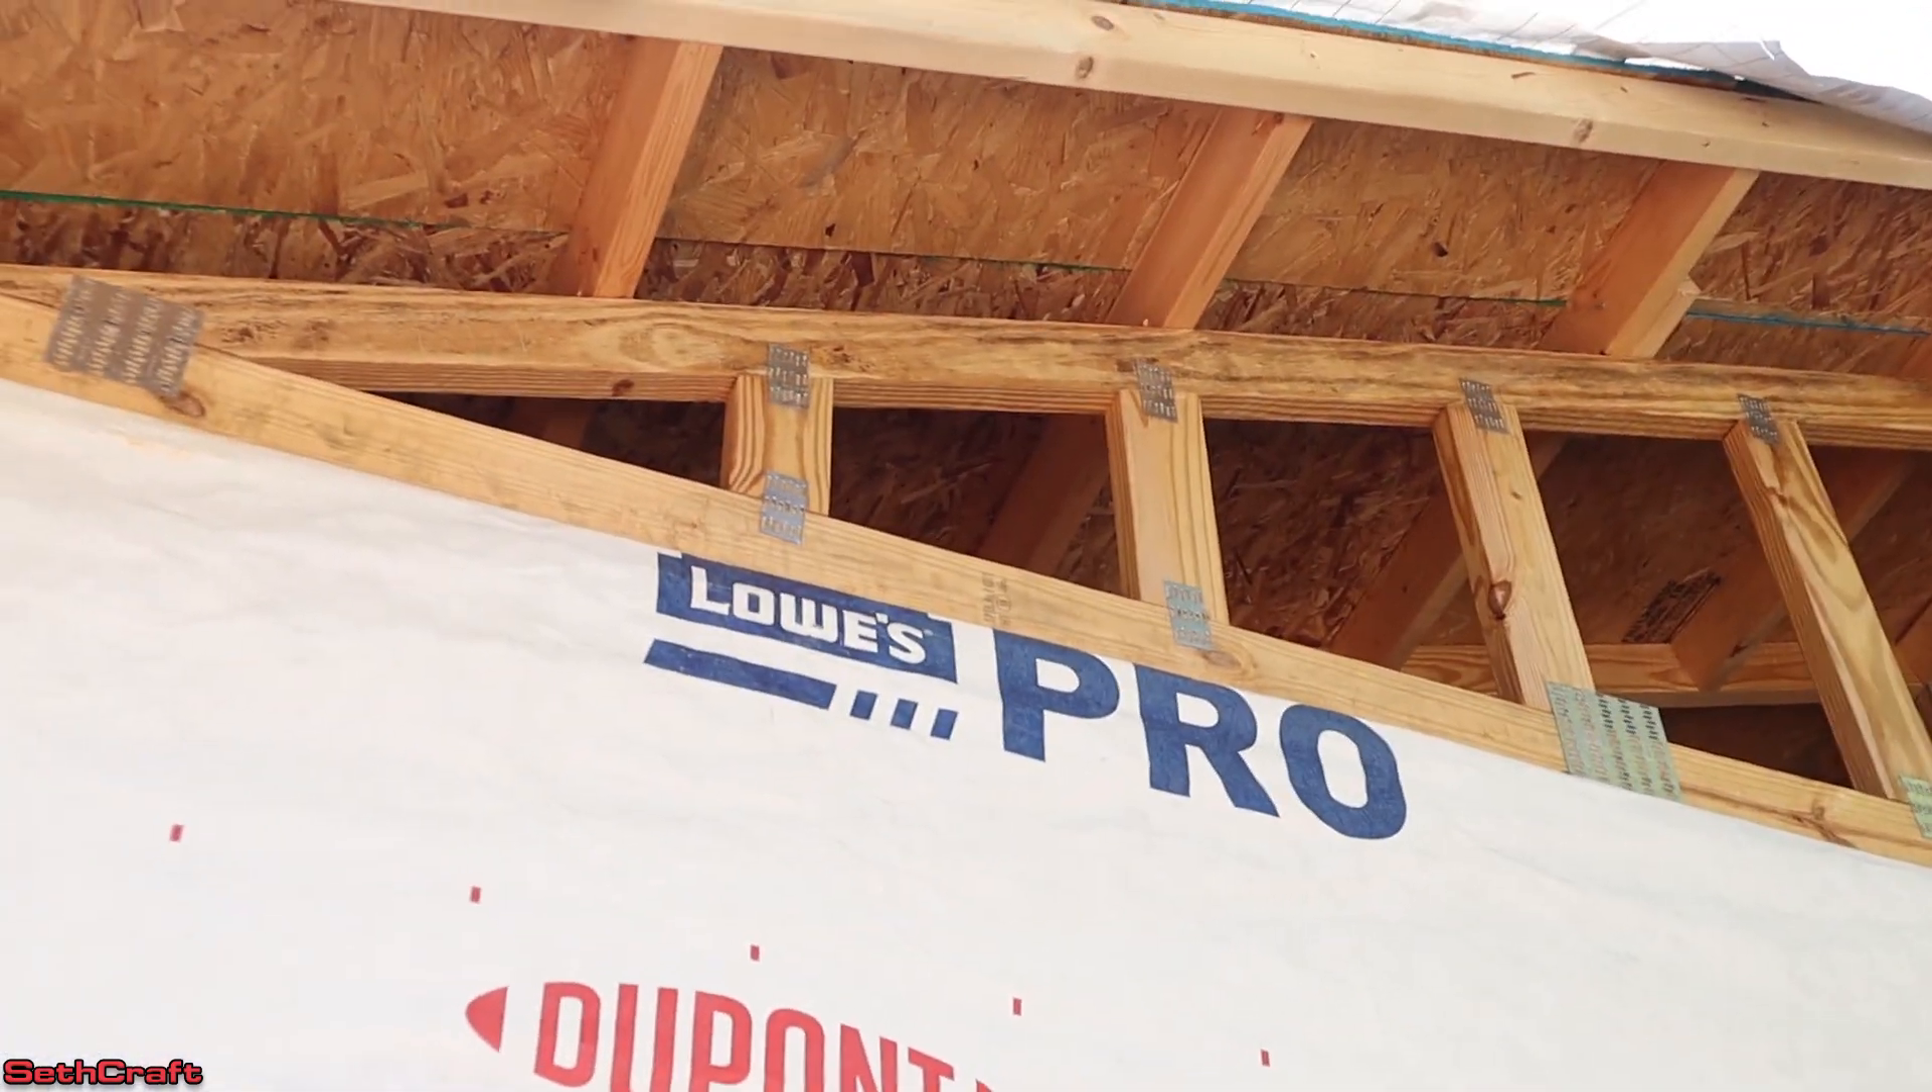So the gable end right now is exposed or open and so I need to get my OSB sheathing and Tyvek up there before I put in anything else.